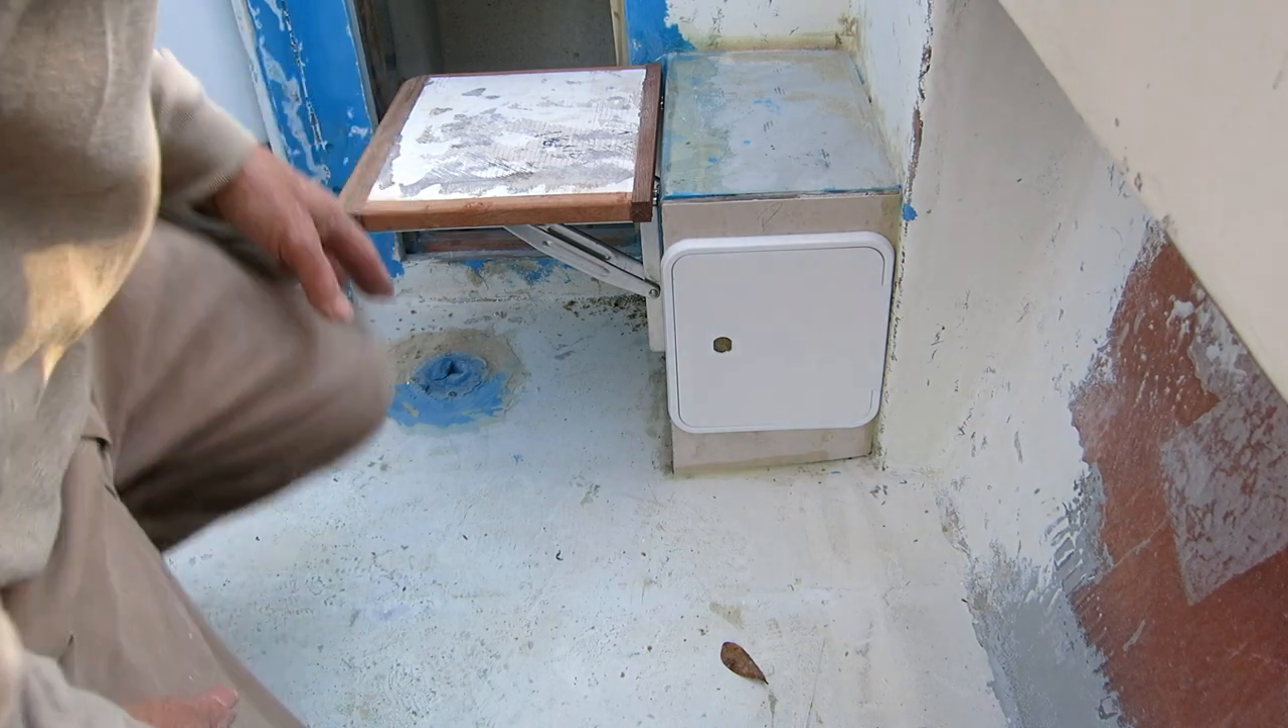Little hatch doors are in place.